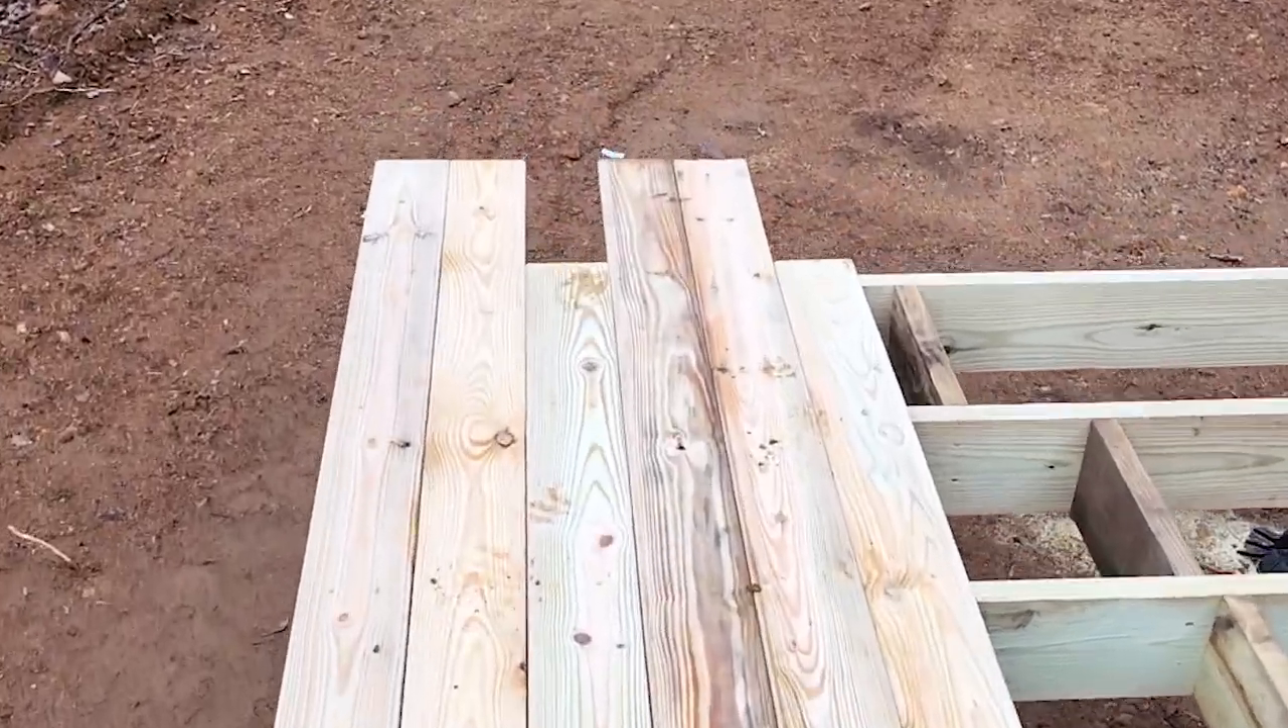We already have a few boards laid so far.